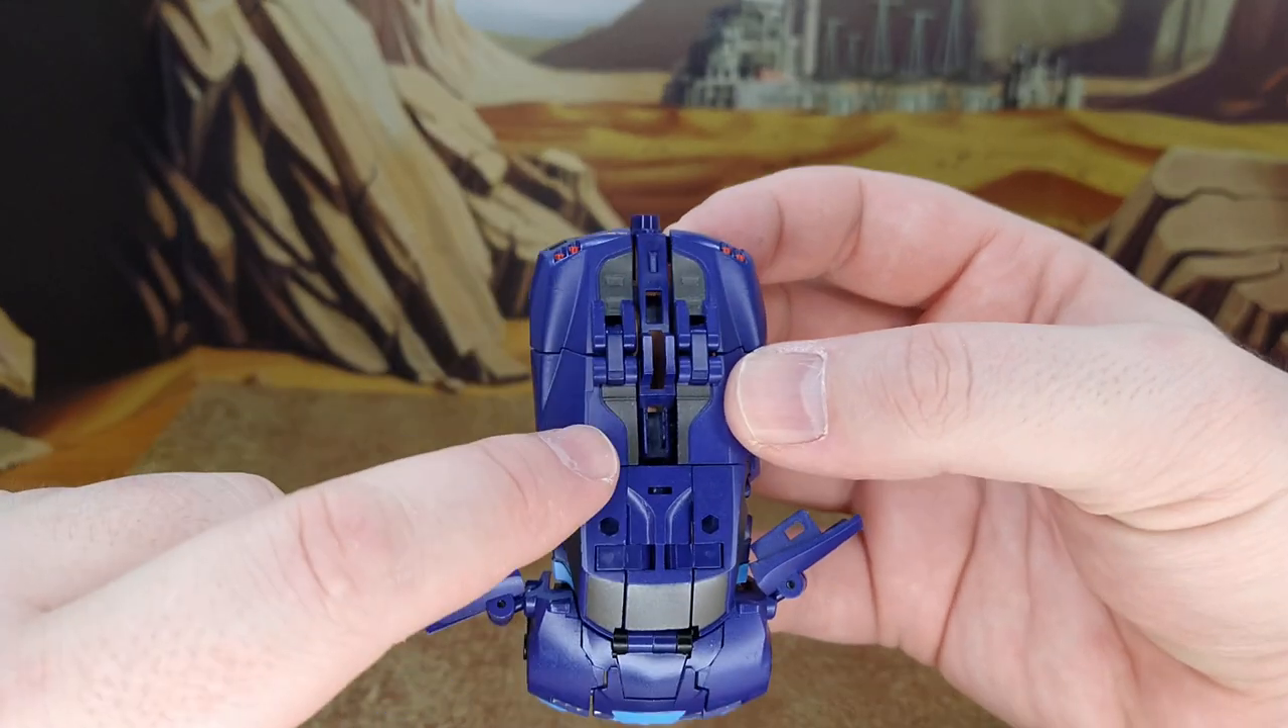See there's big gaps and it's it doesn't clean up nicely for a back end you know or a back window.